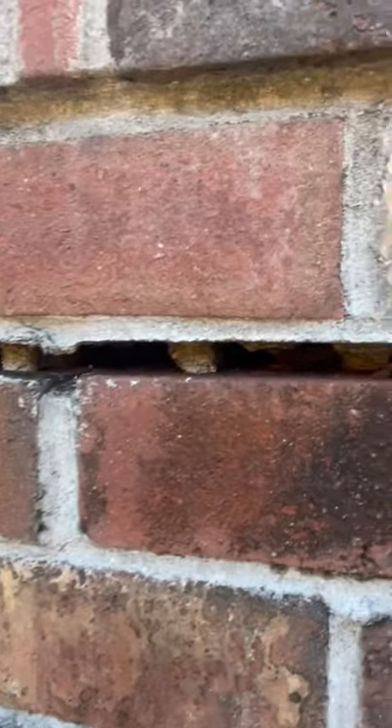The whole chimney is just lifting up and it can't settle back down. It's been ripped out of place and it's literally being held up. This spot here that was caulked in before, I mean it's just wide open.